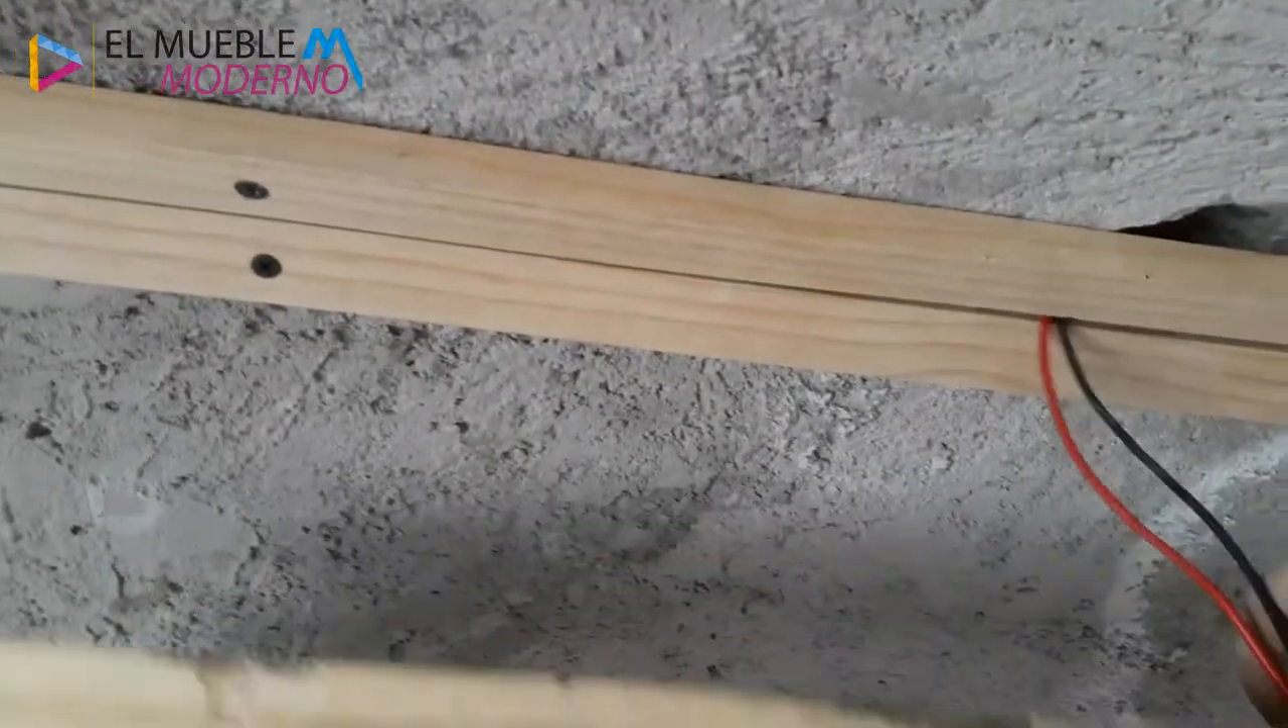Bien, como podemos ver aquí ya tenemos nuestras dos tiras ancladas al muro con pija de 3 pulgadas de largo.